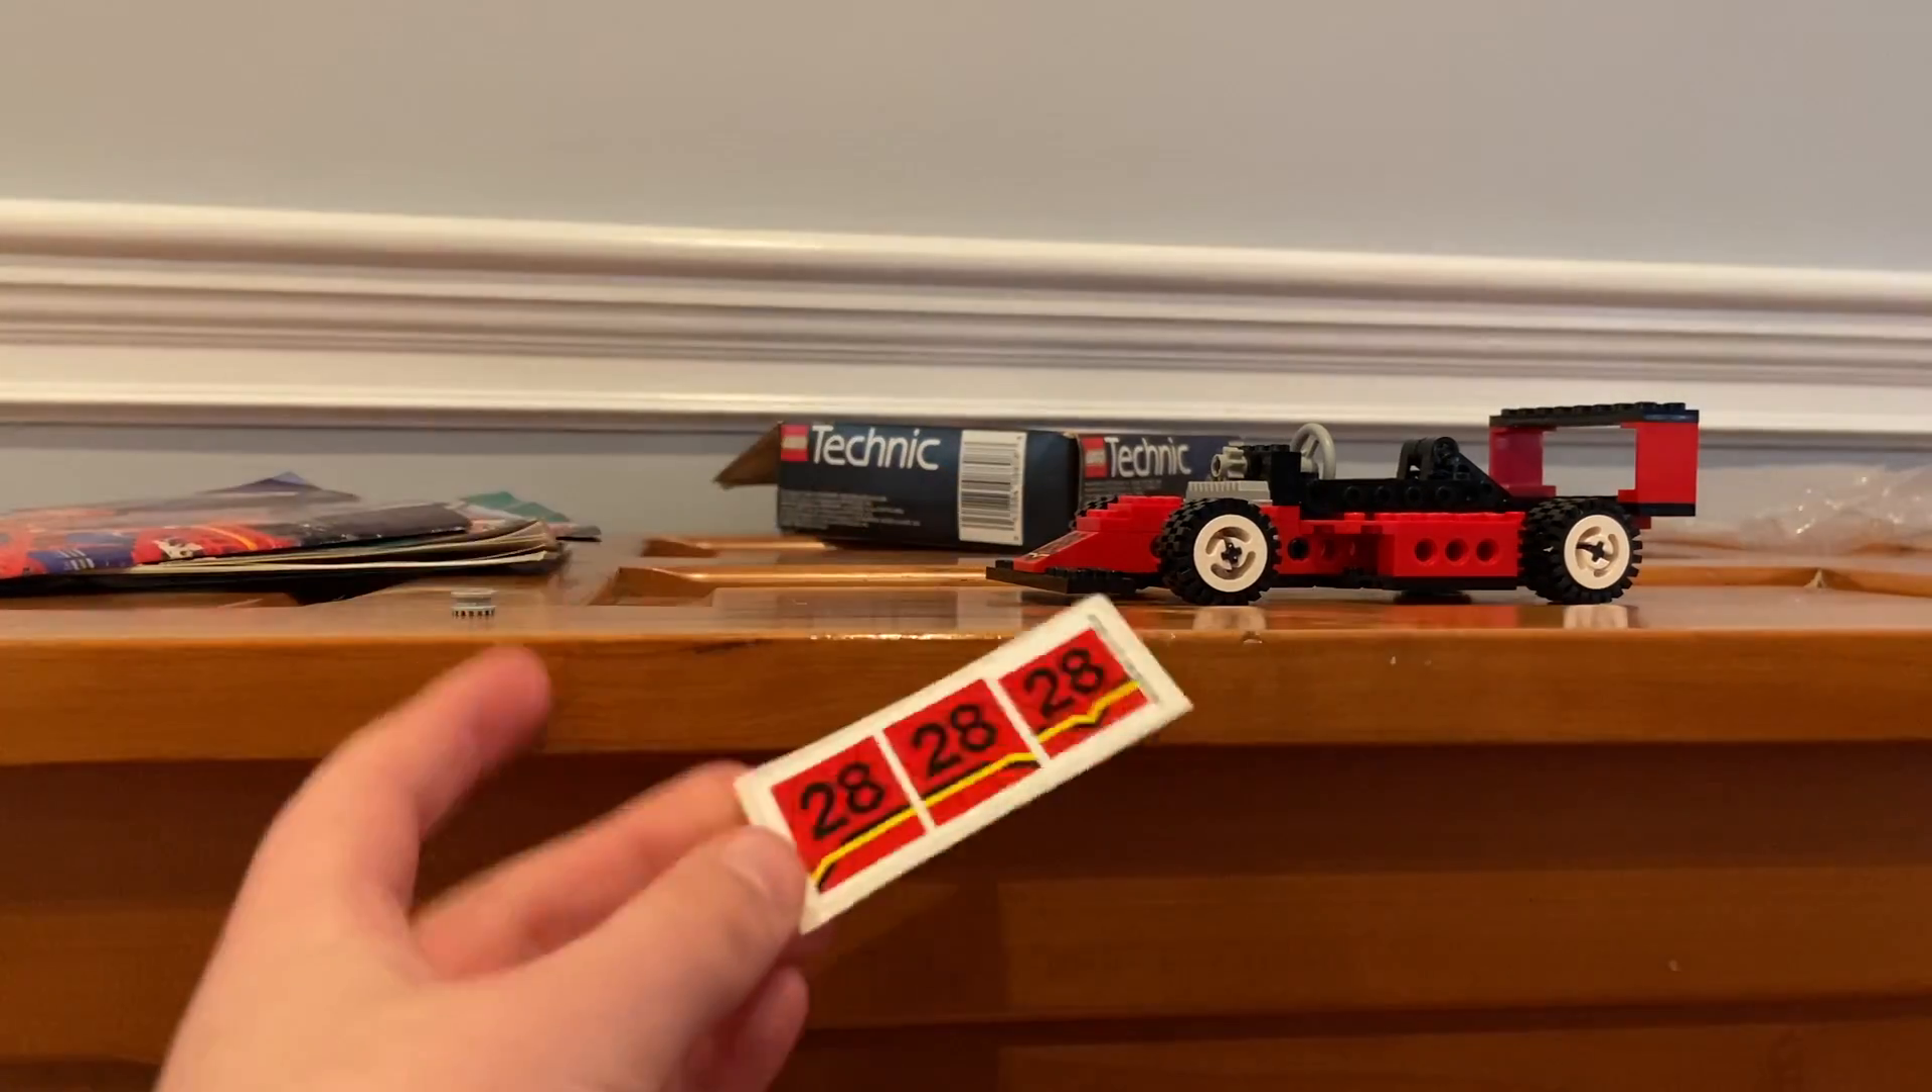I did not put the stickers on.